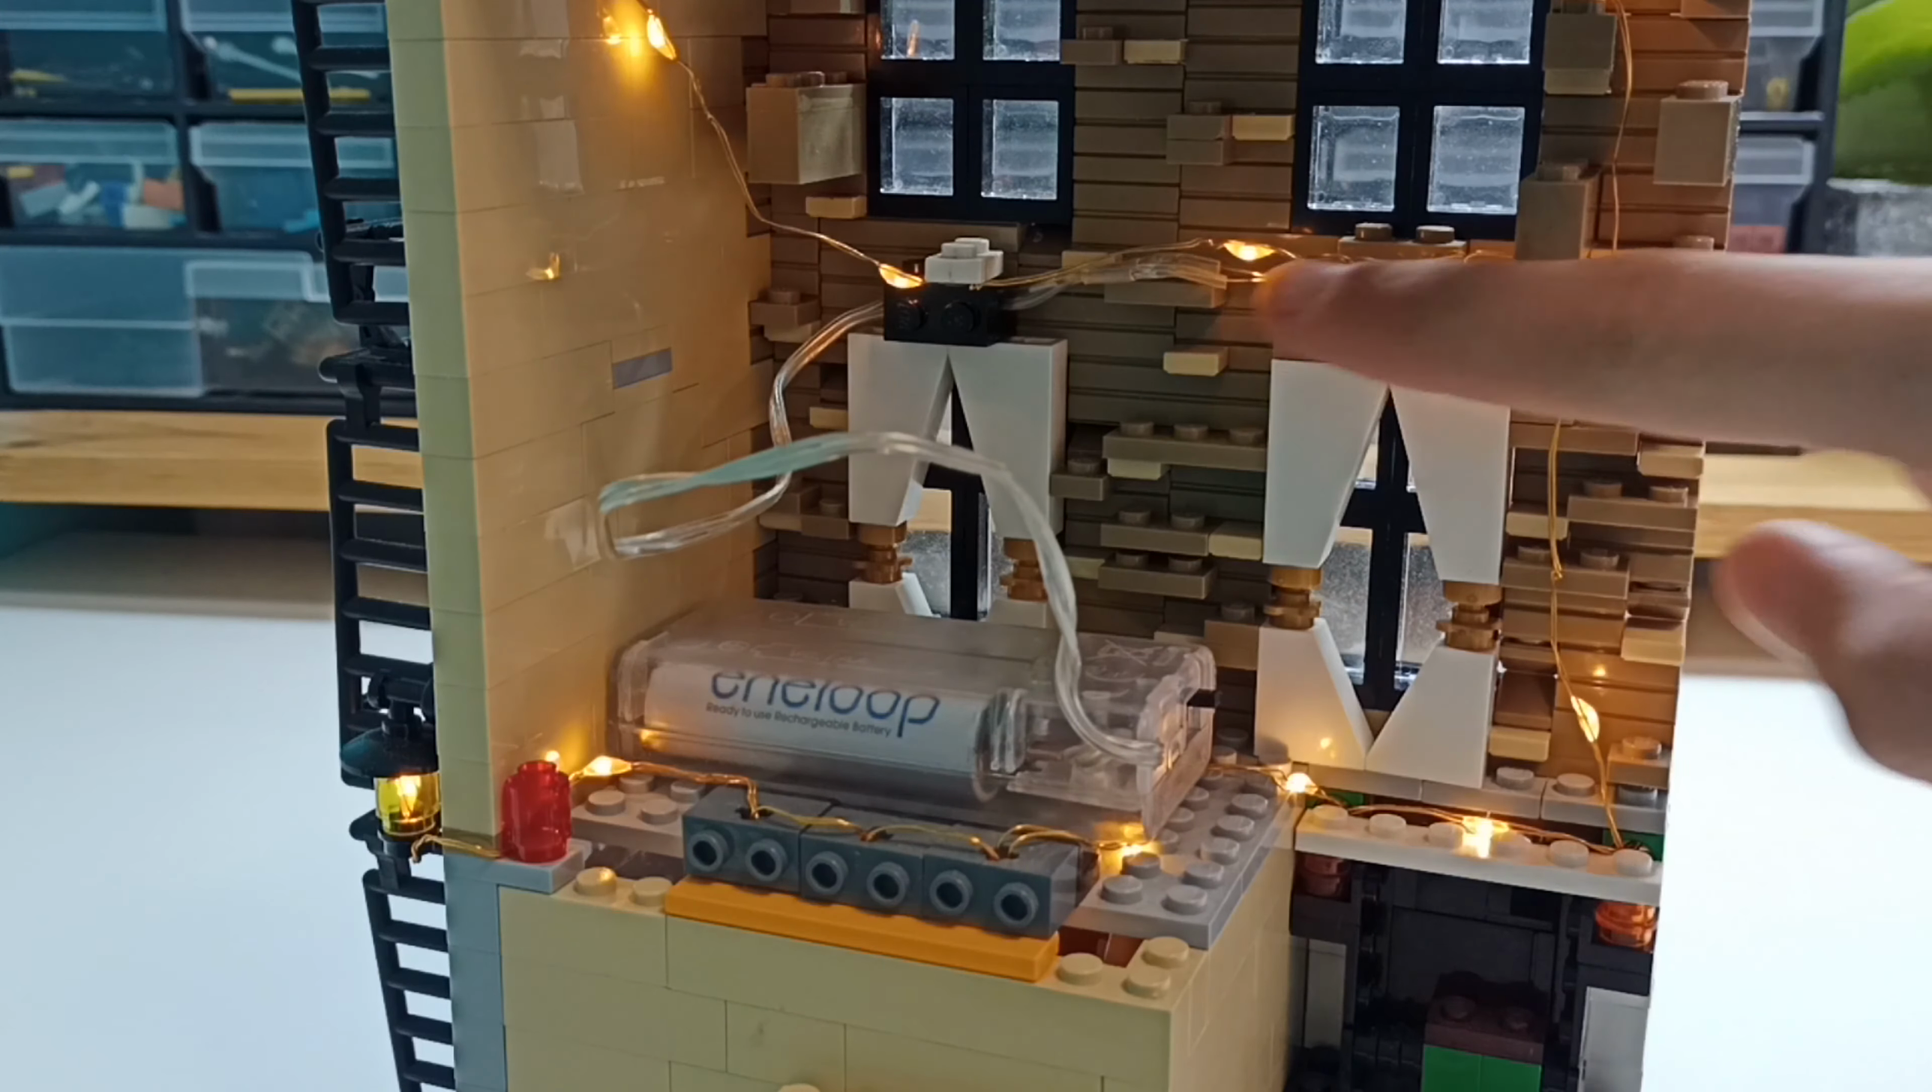So as you can see, there is a lot of plates sticking out and things like that.